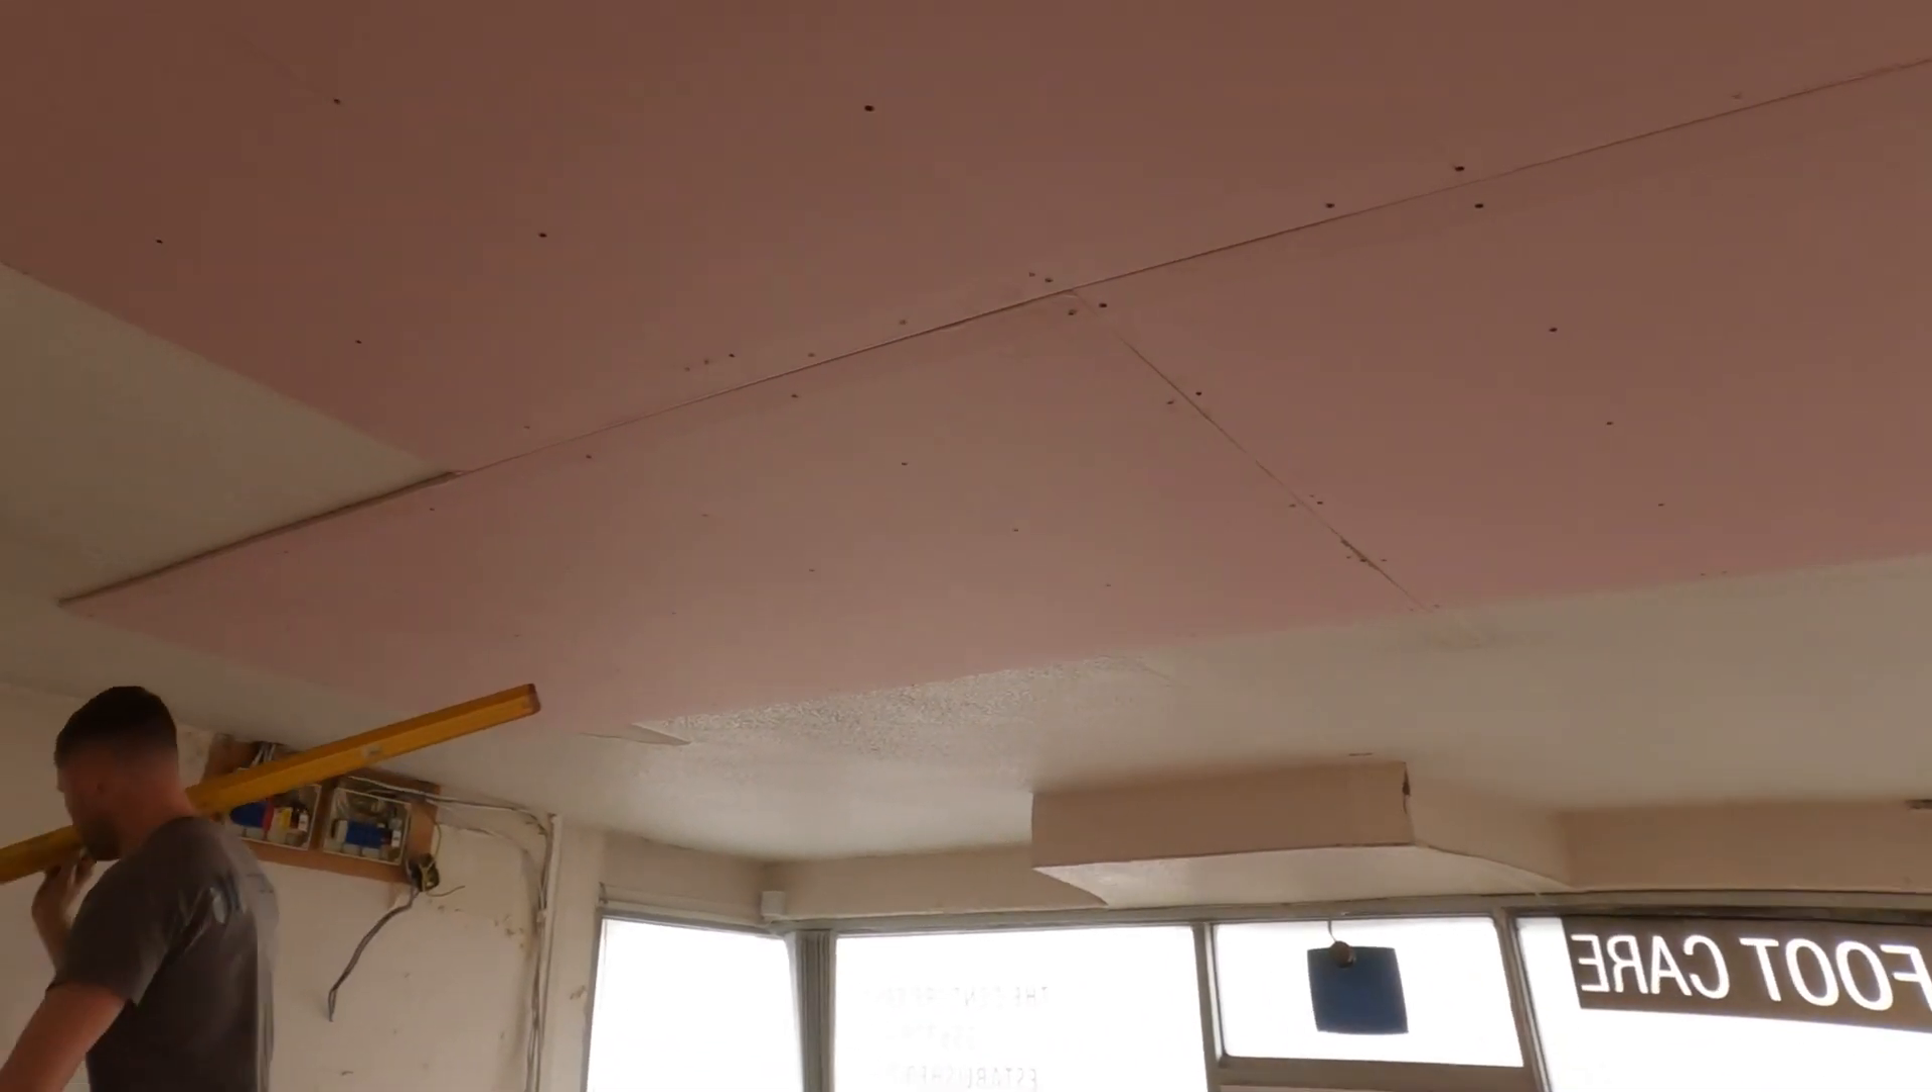Parker's in here just doing the first layer of fireboard on this ceiling.